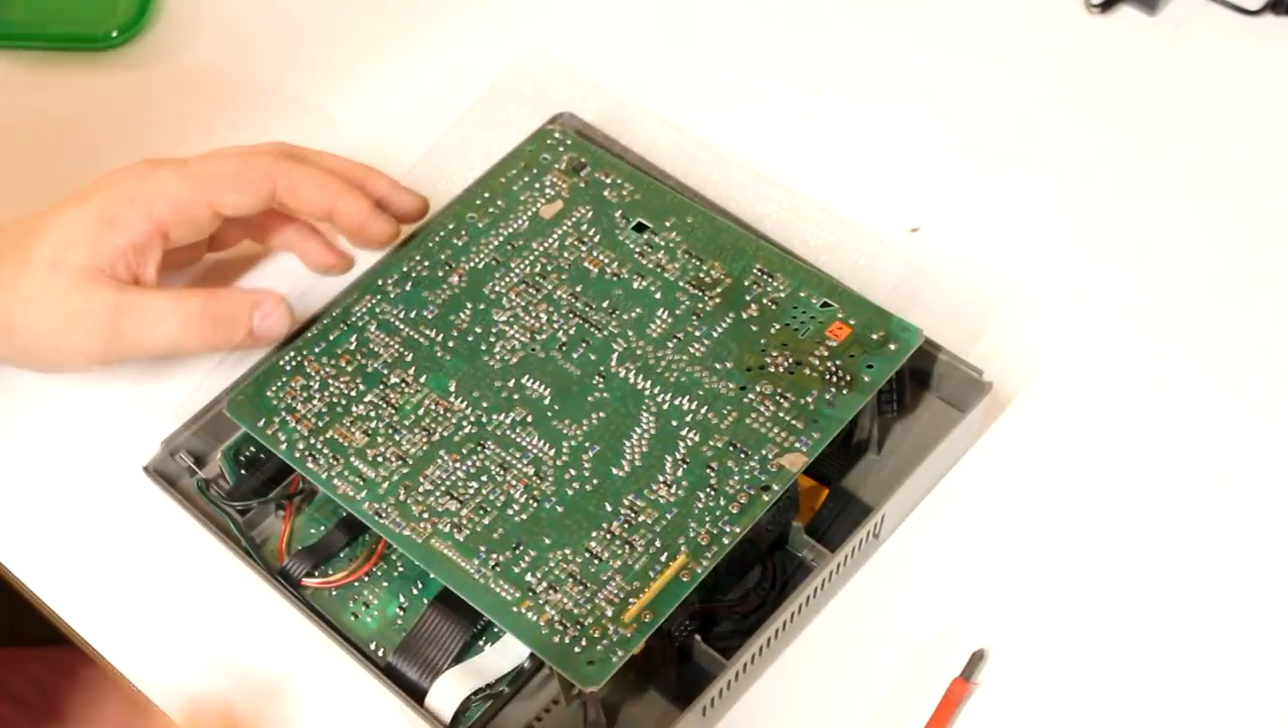And after a couple more screws holding down the pcb have been unscrewed i was able to lift off this board and well look for some date codes.